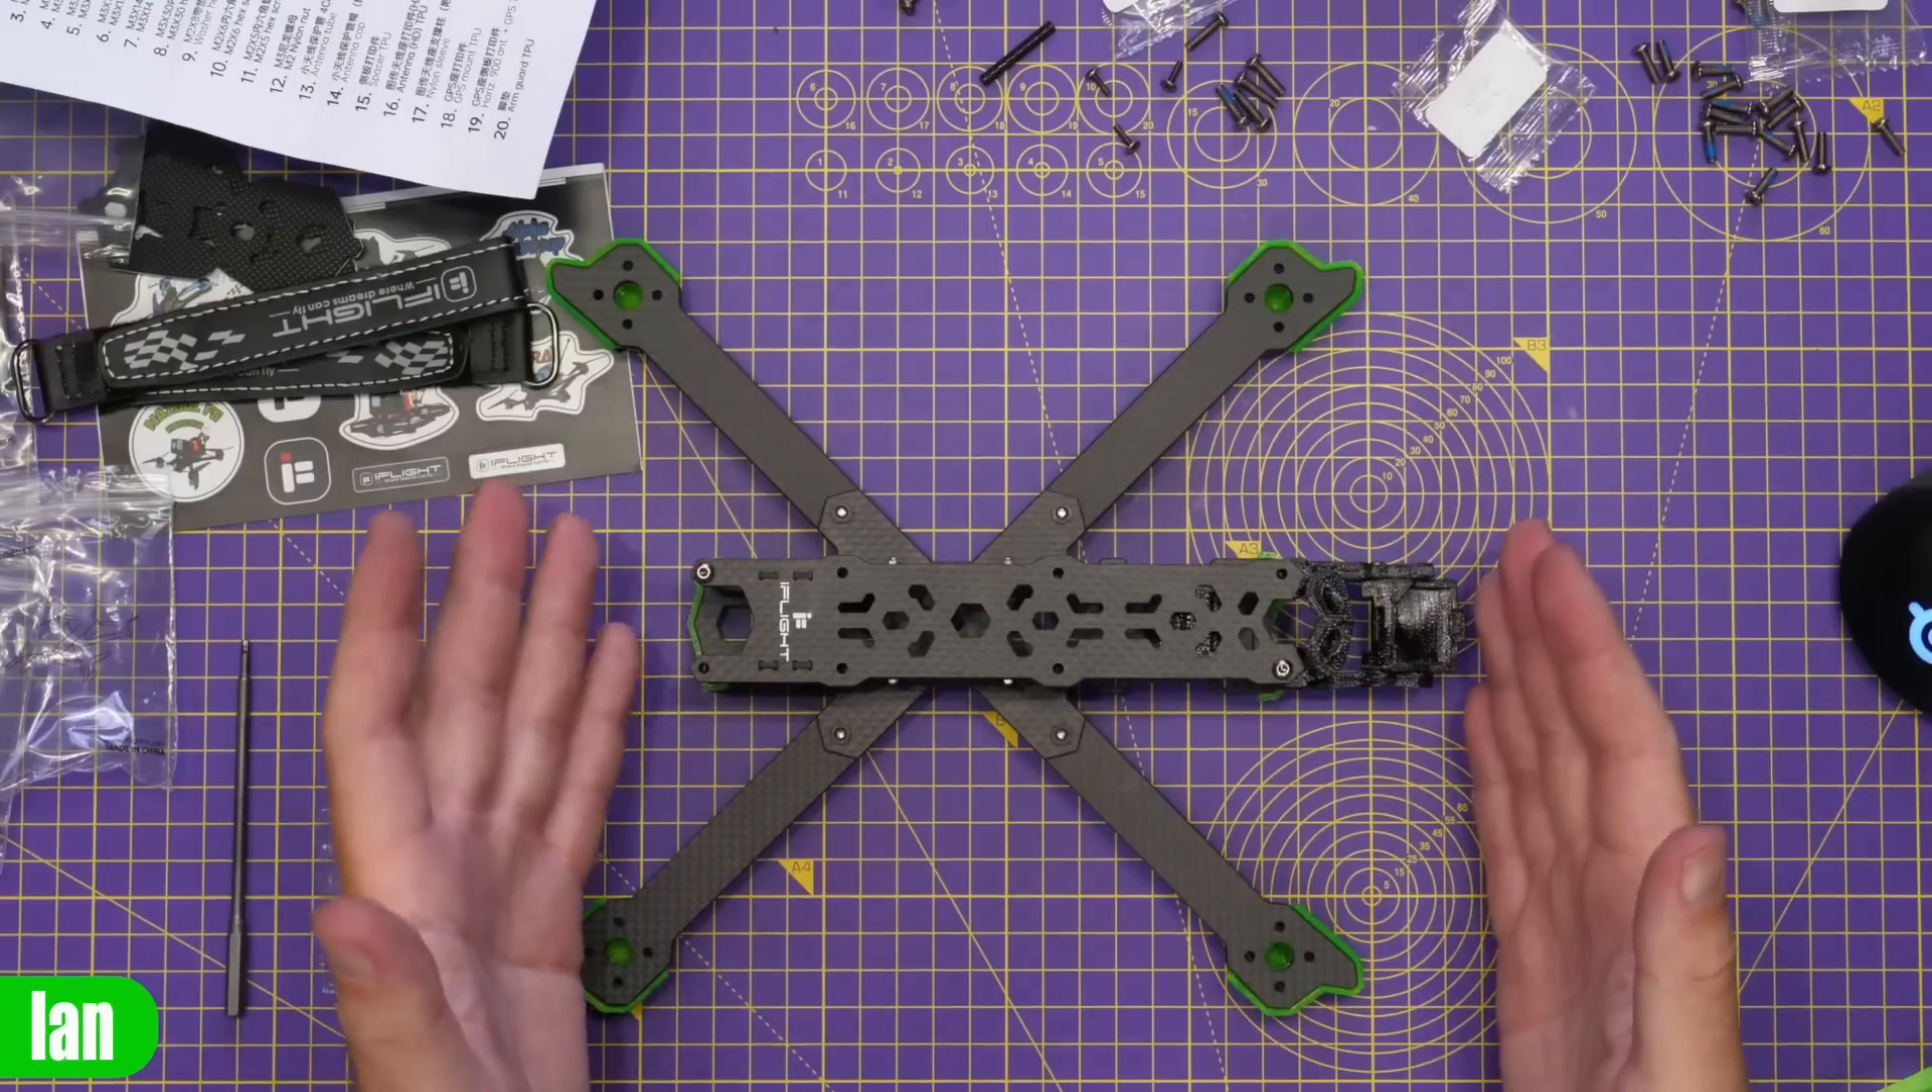I've got the frame mostly together now I've just popped two screws in just to hold the top plate on.